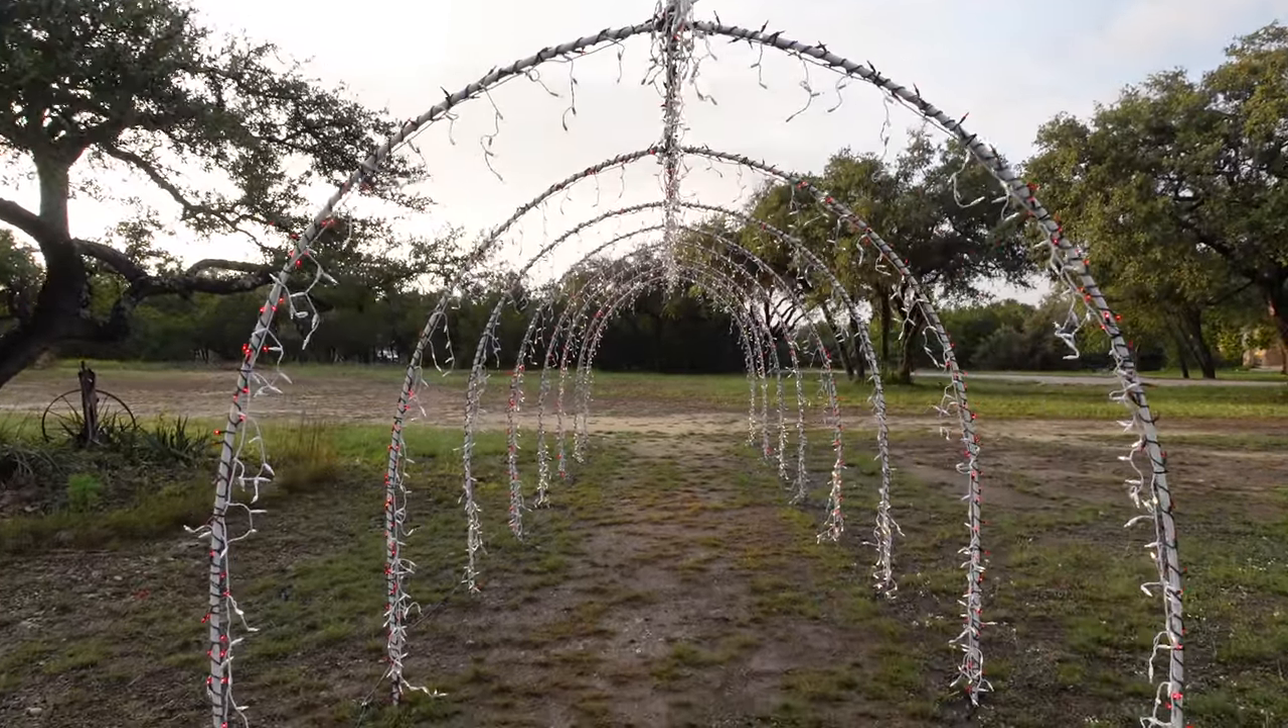All of the icicle lights have been added to the PVC arches so the final step is to add the mini lights along the archway to create the walls.